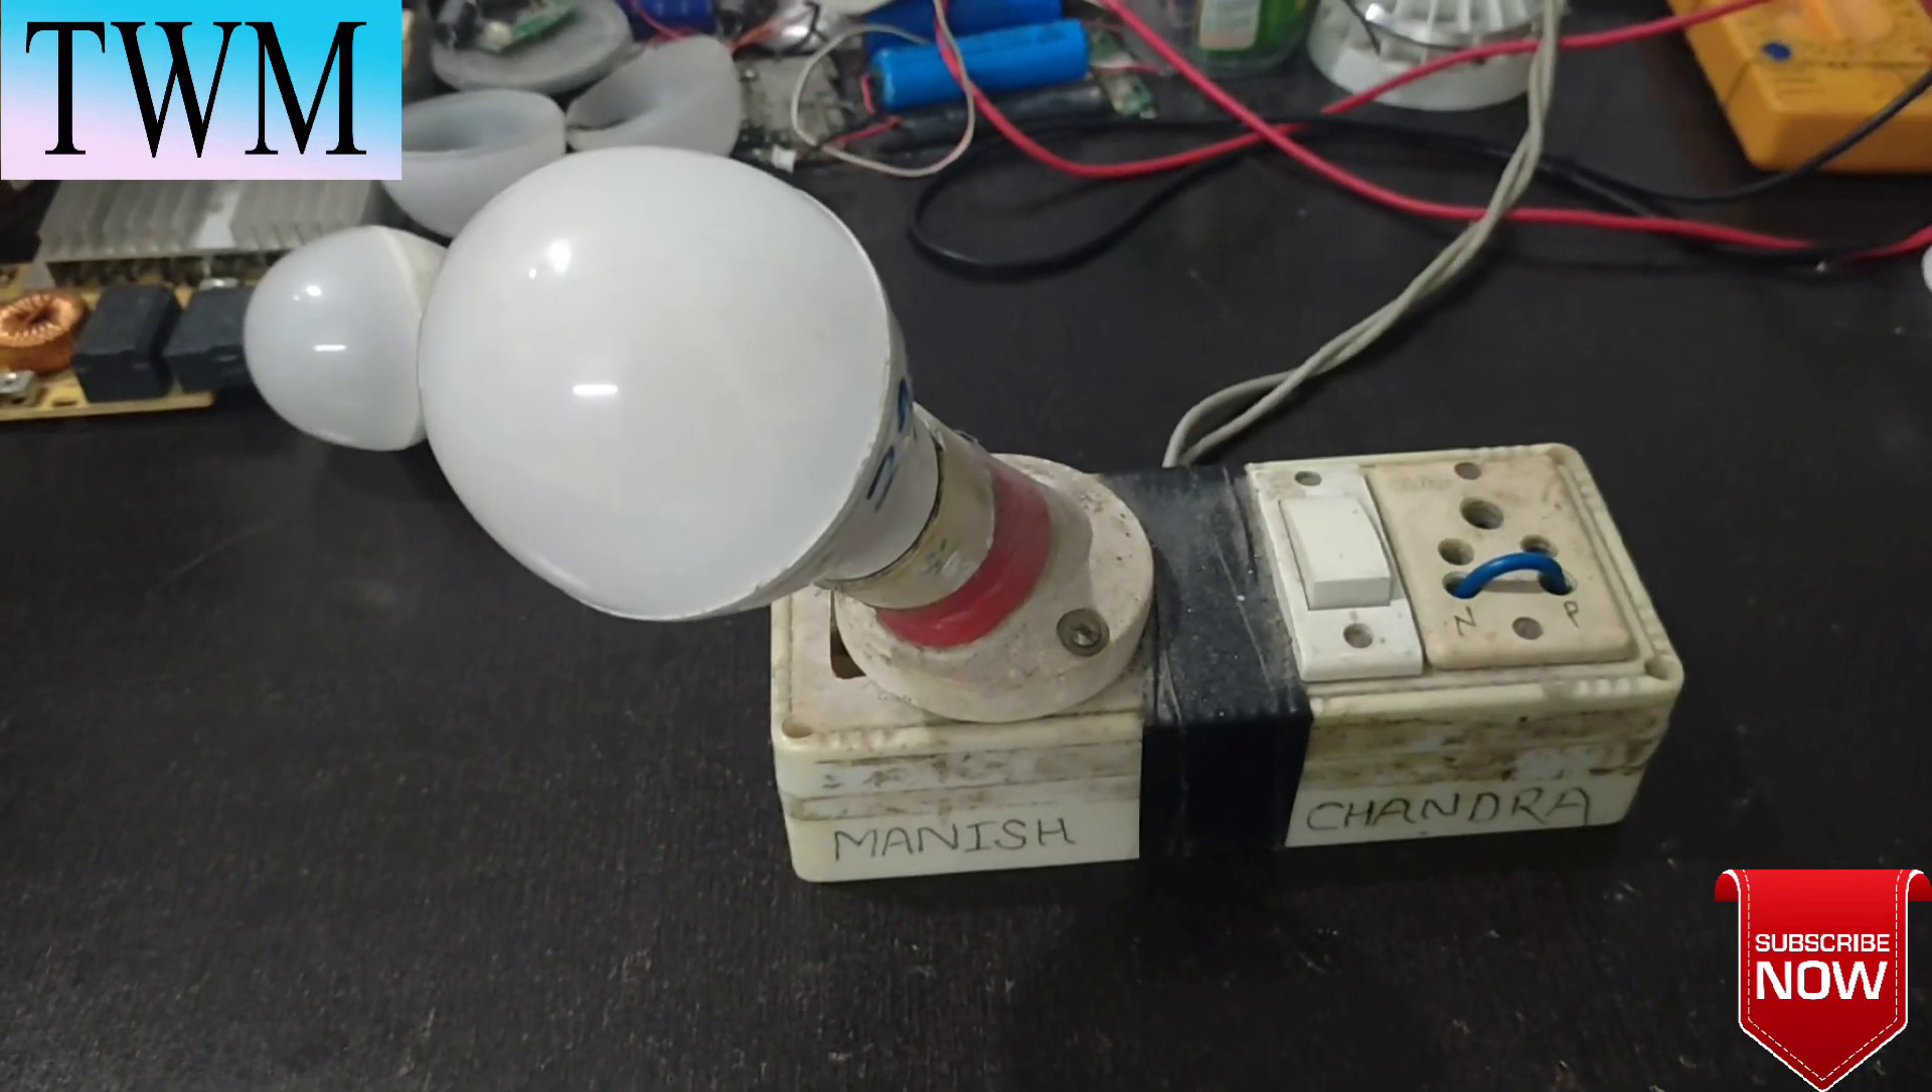मैंने इस बल्ब को holder में लगा लिया है।